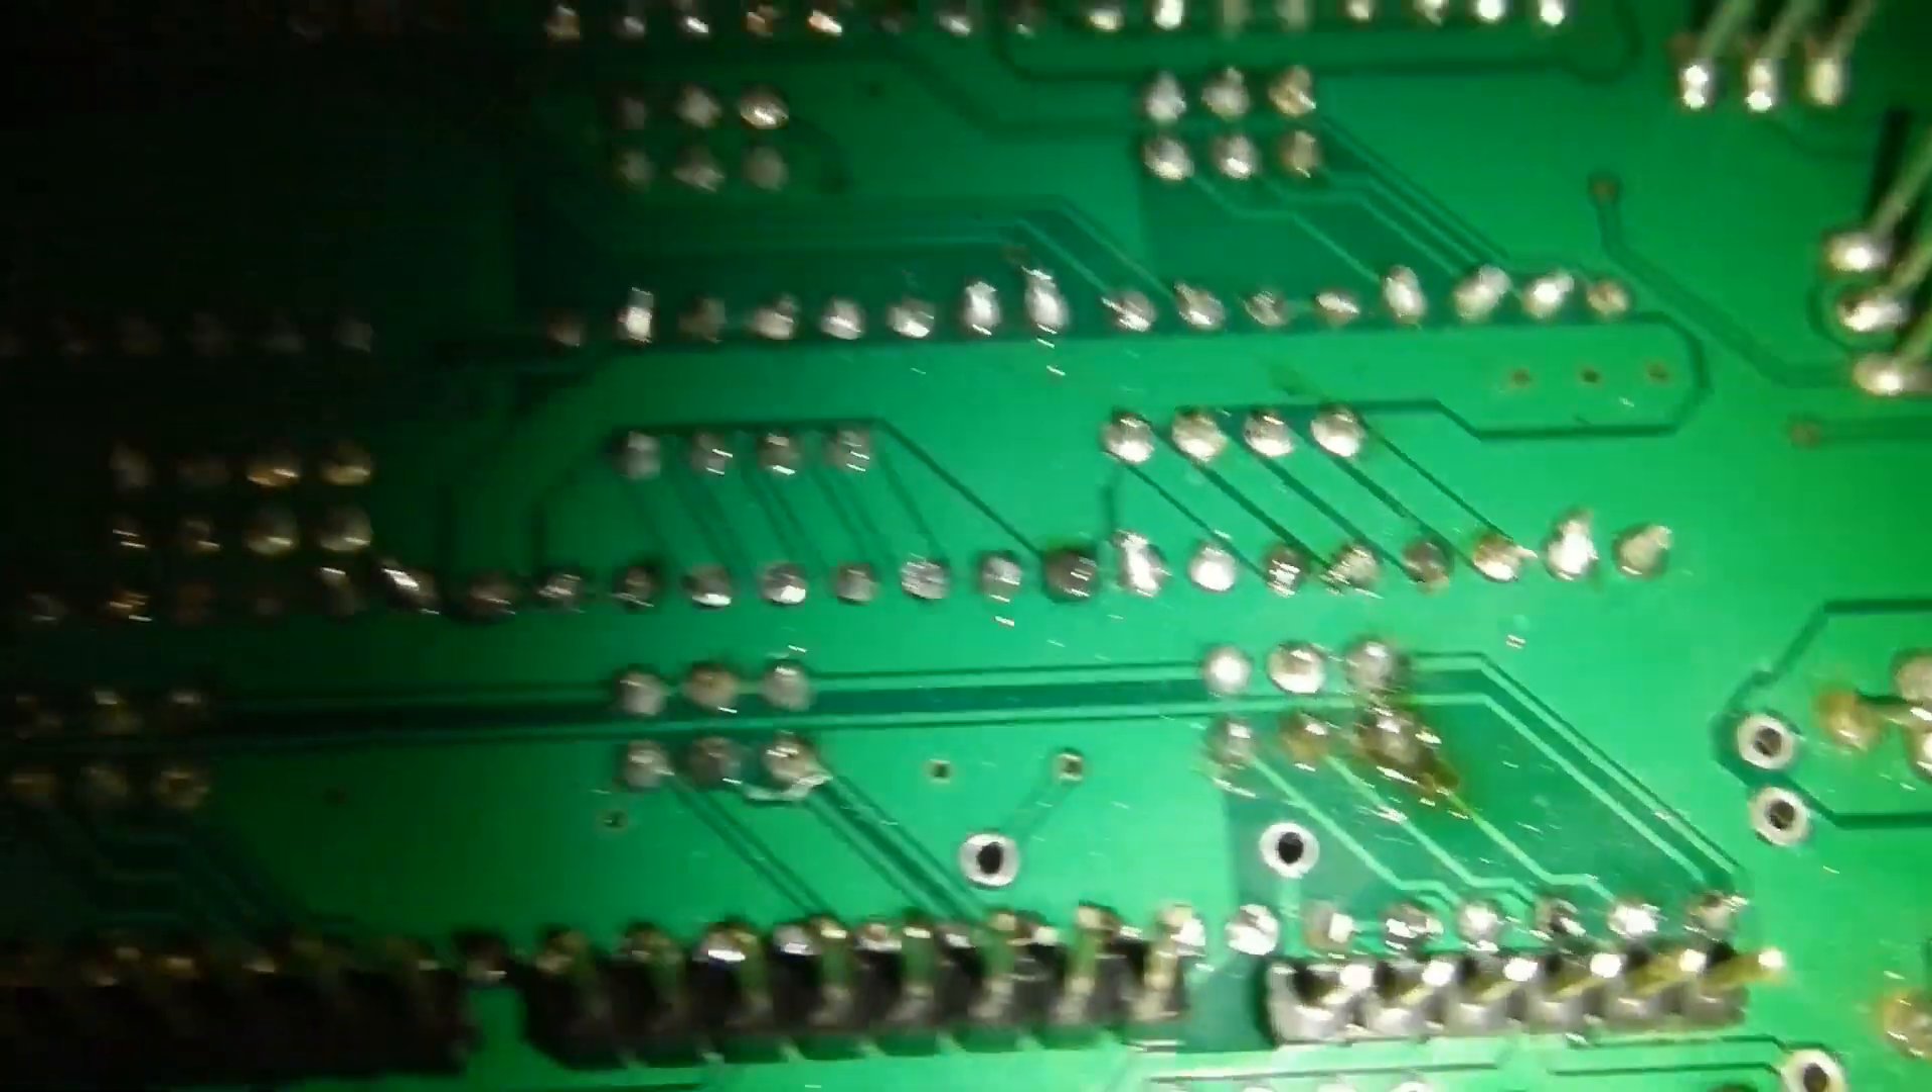I've got all the pins soldered on the bottom.